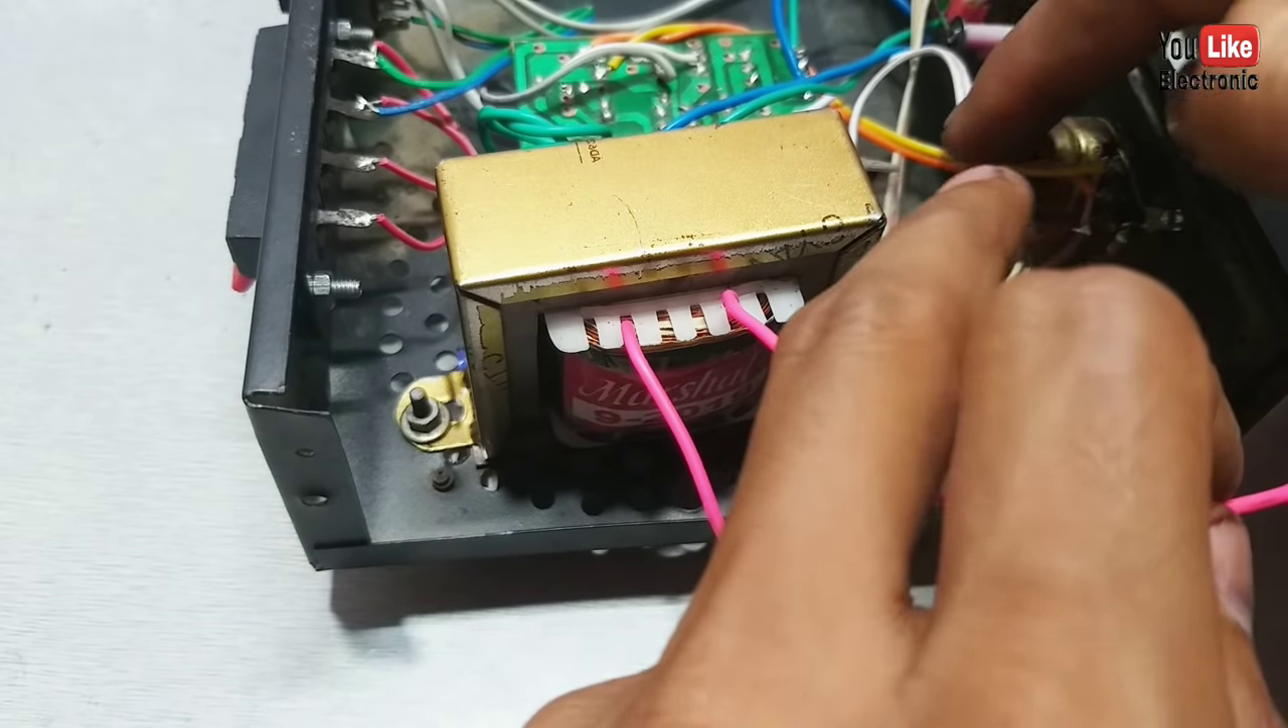तो यहां पर मैंने इस transformer को यहां पर लगा दिया है।